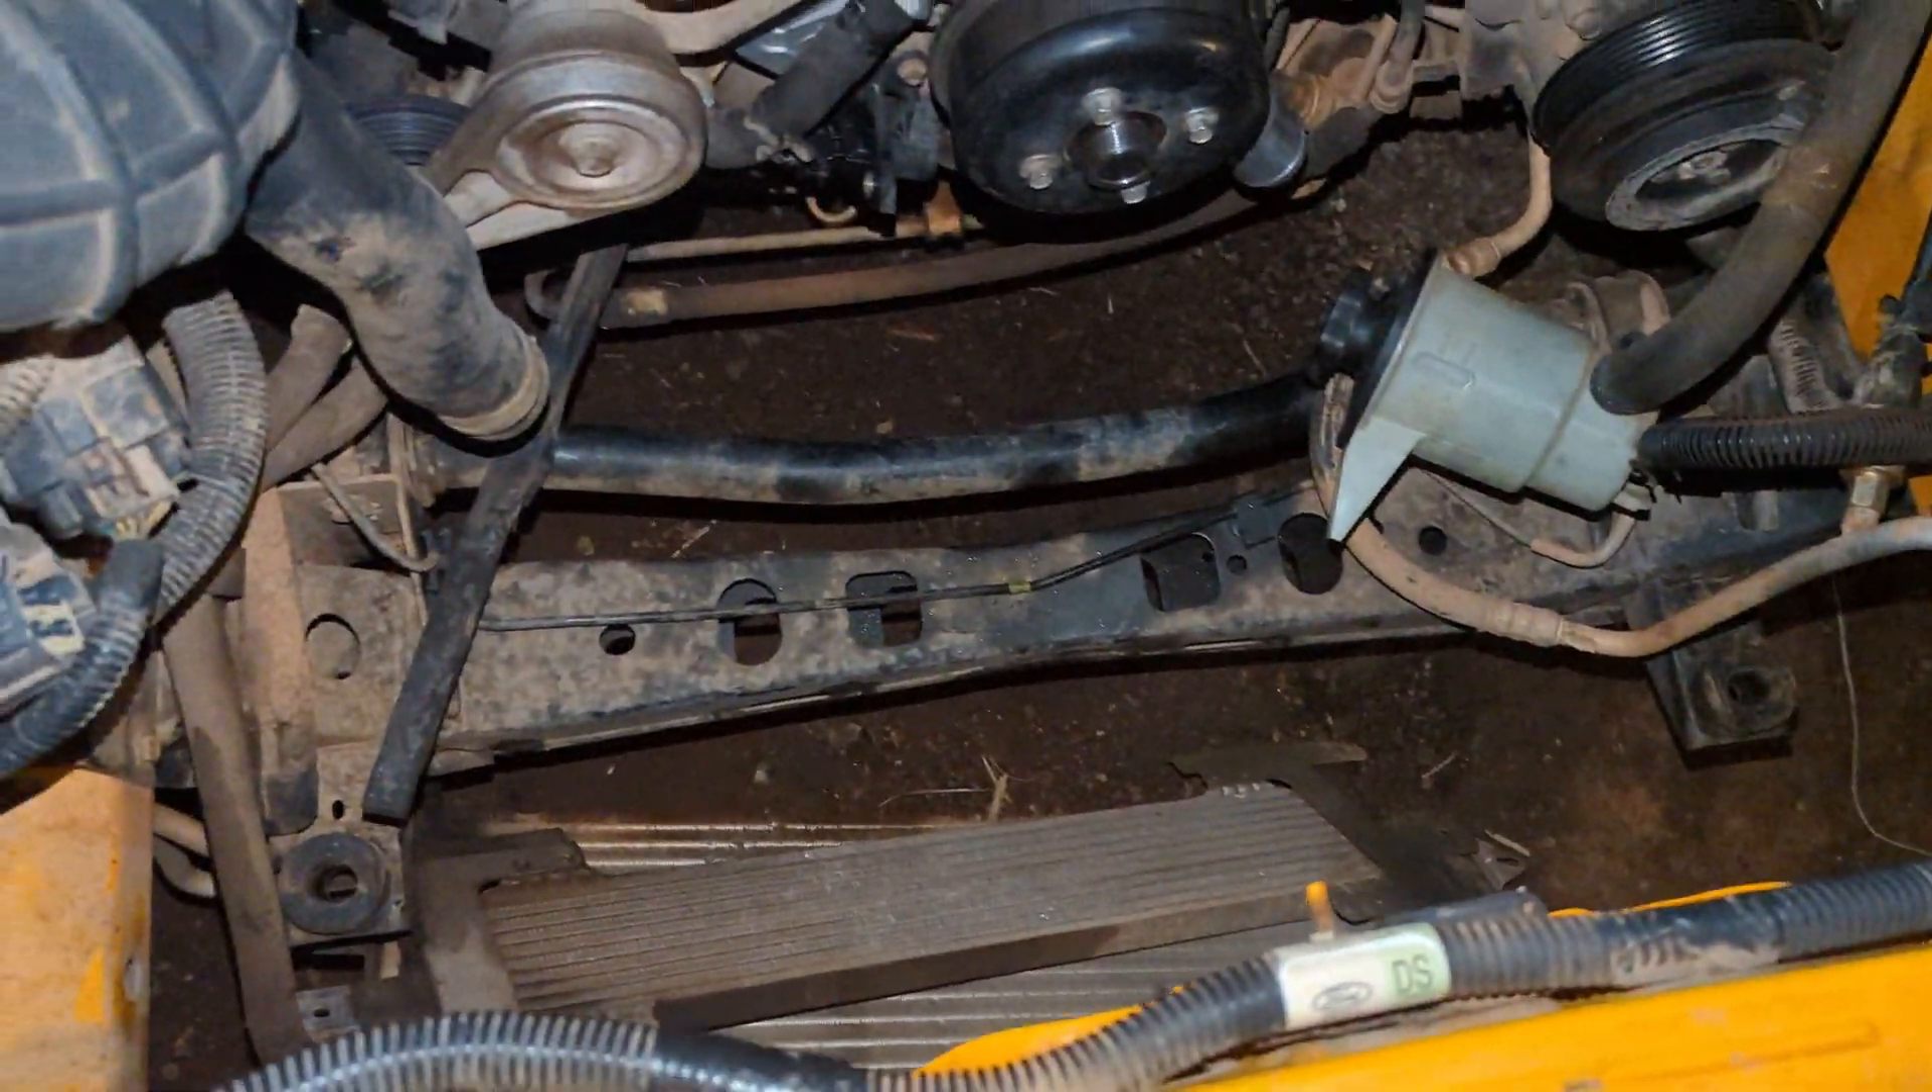And the big missing component right up here would be the radiator.